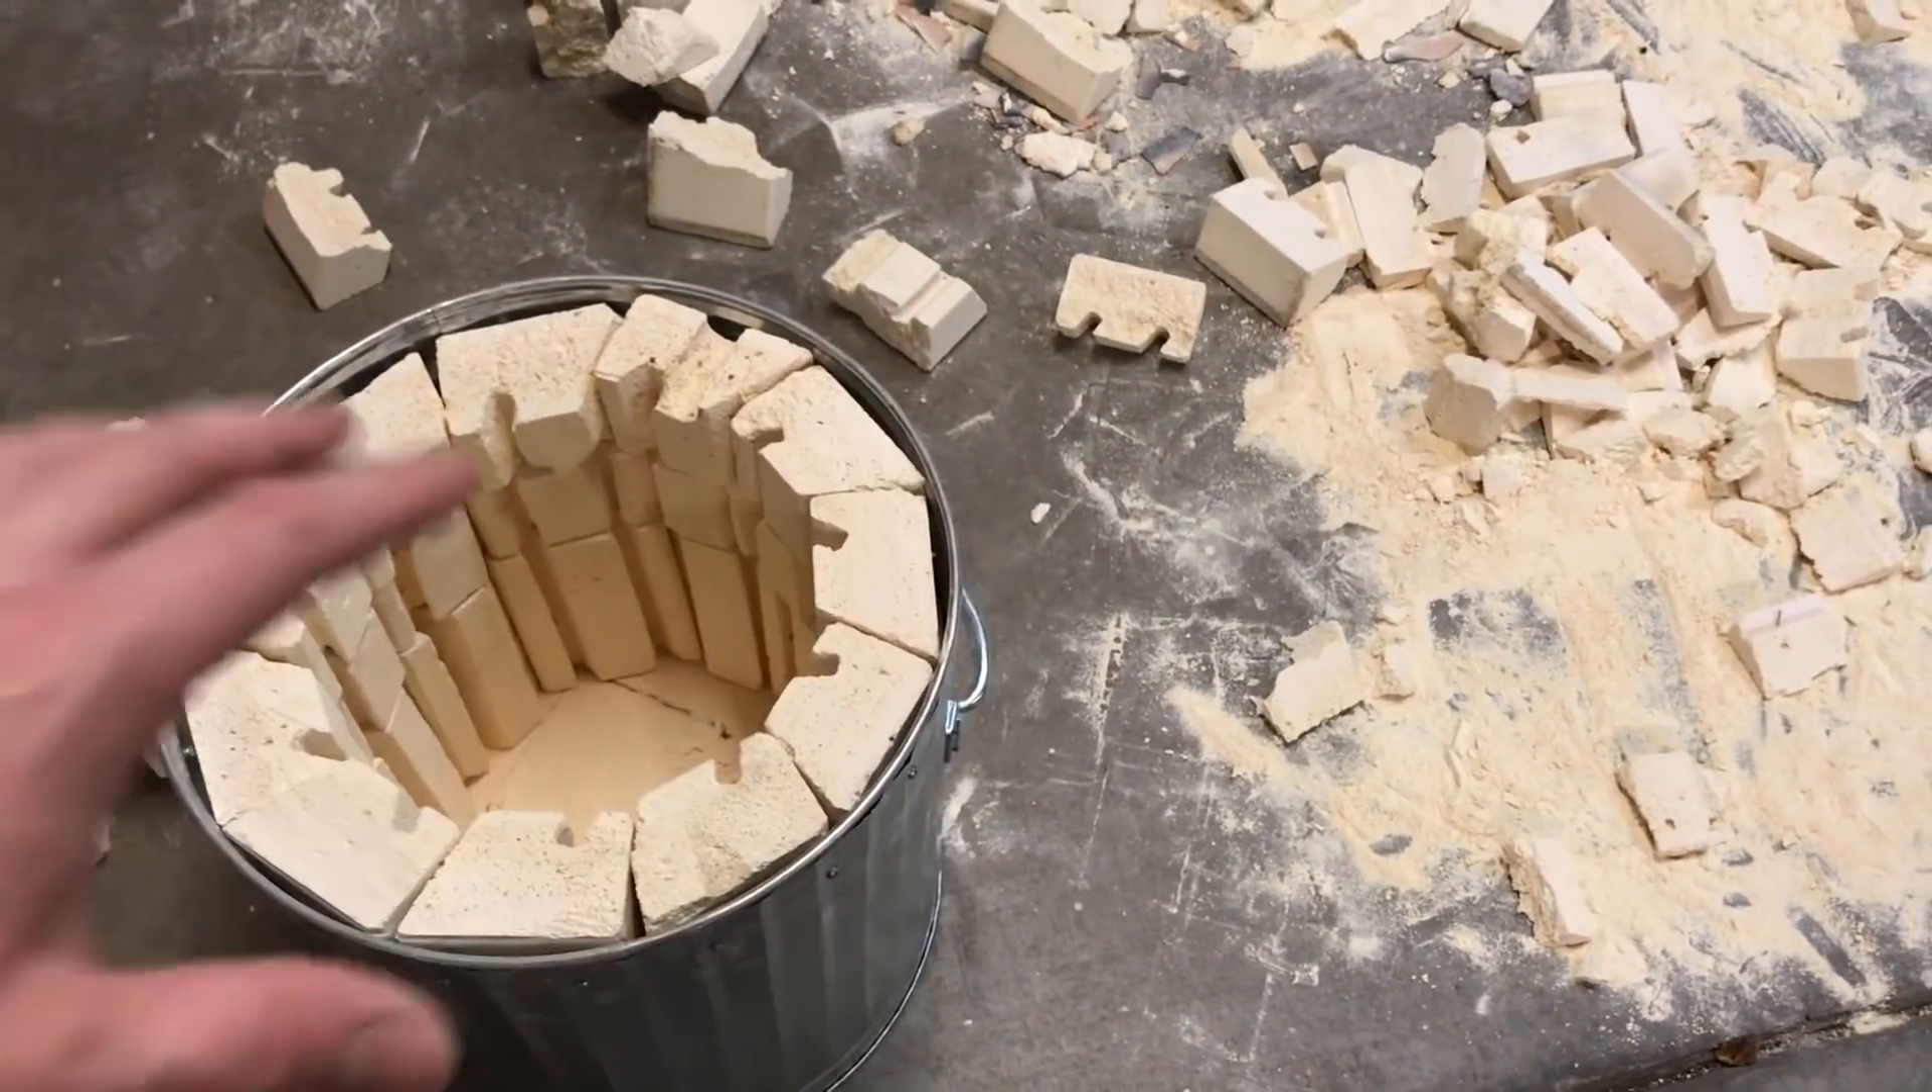Well, as you can see, I made a huge mess, but I was able to get the bricks in the furnace.